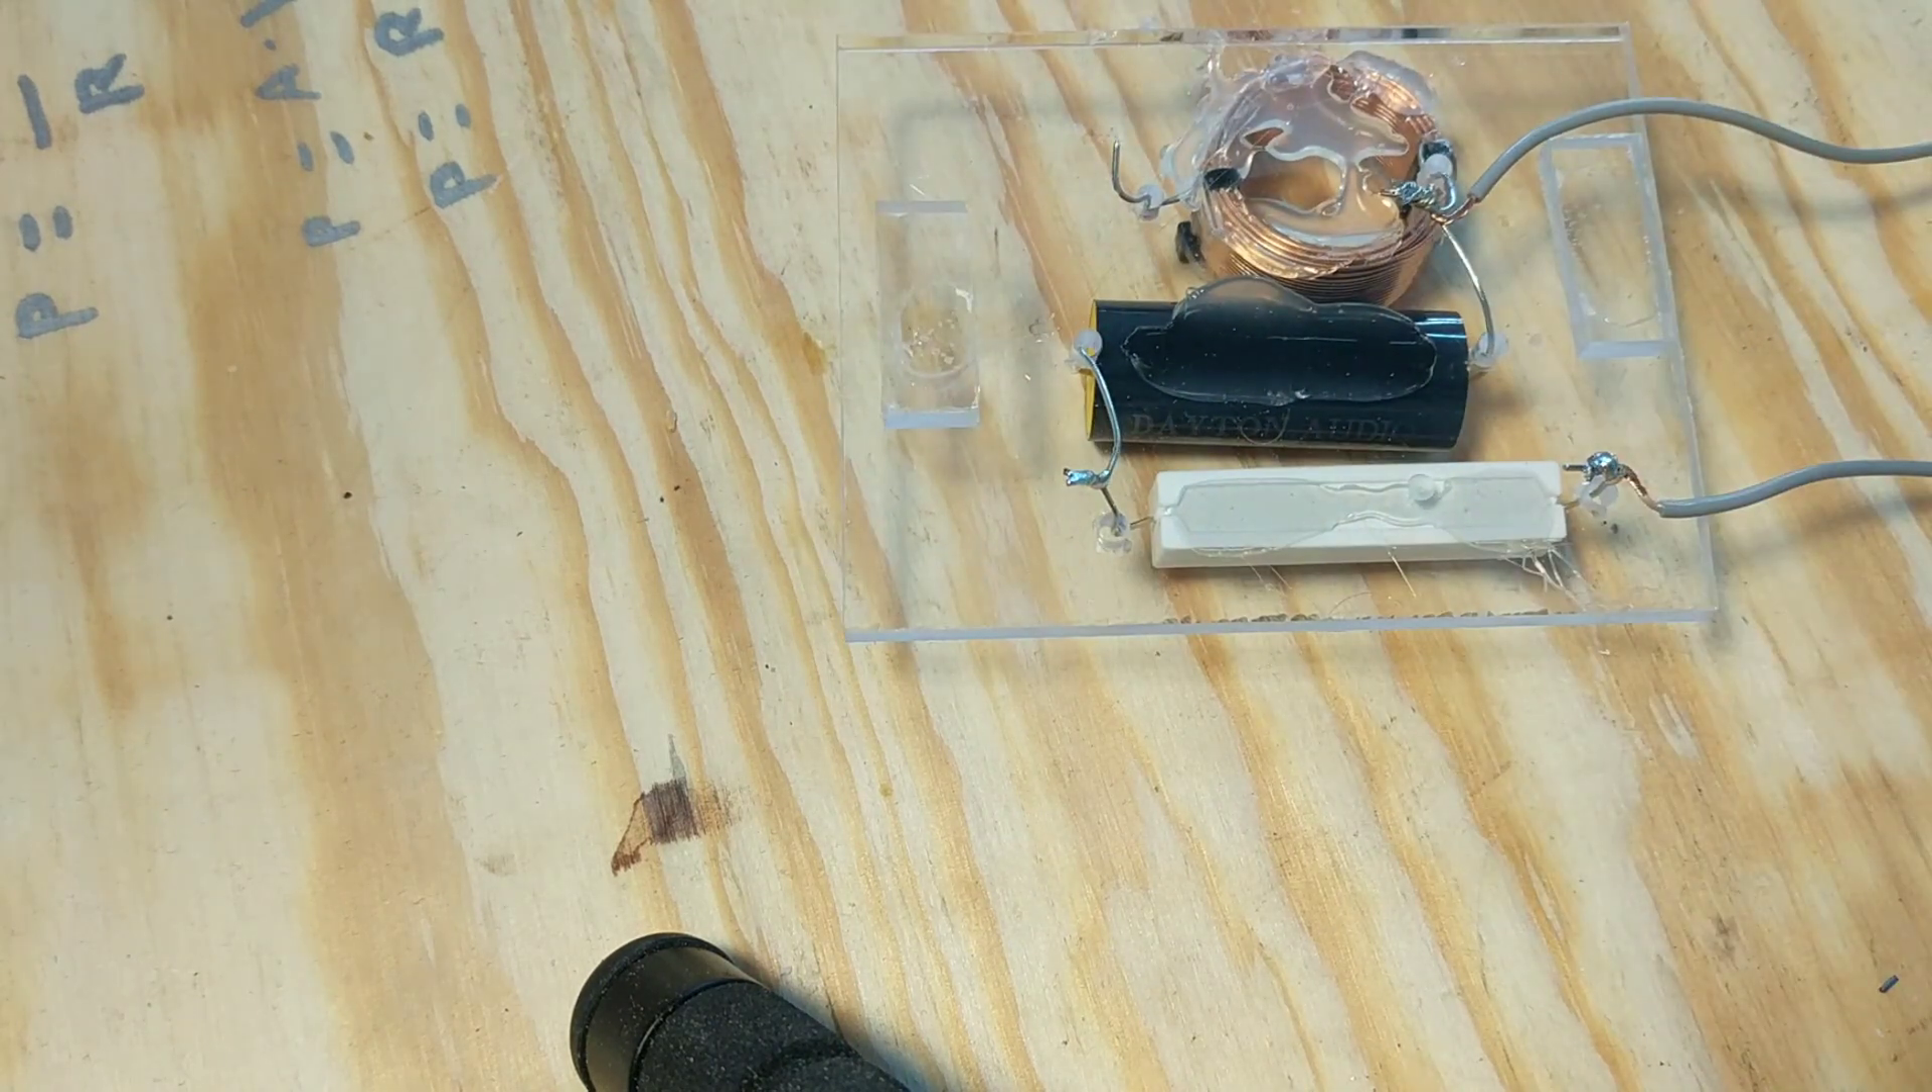So I've already taken my crossover components and I've fastened them to the board with some hot glue and I've started soldering everything together.